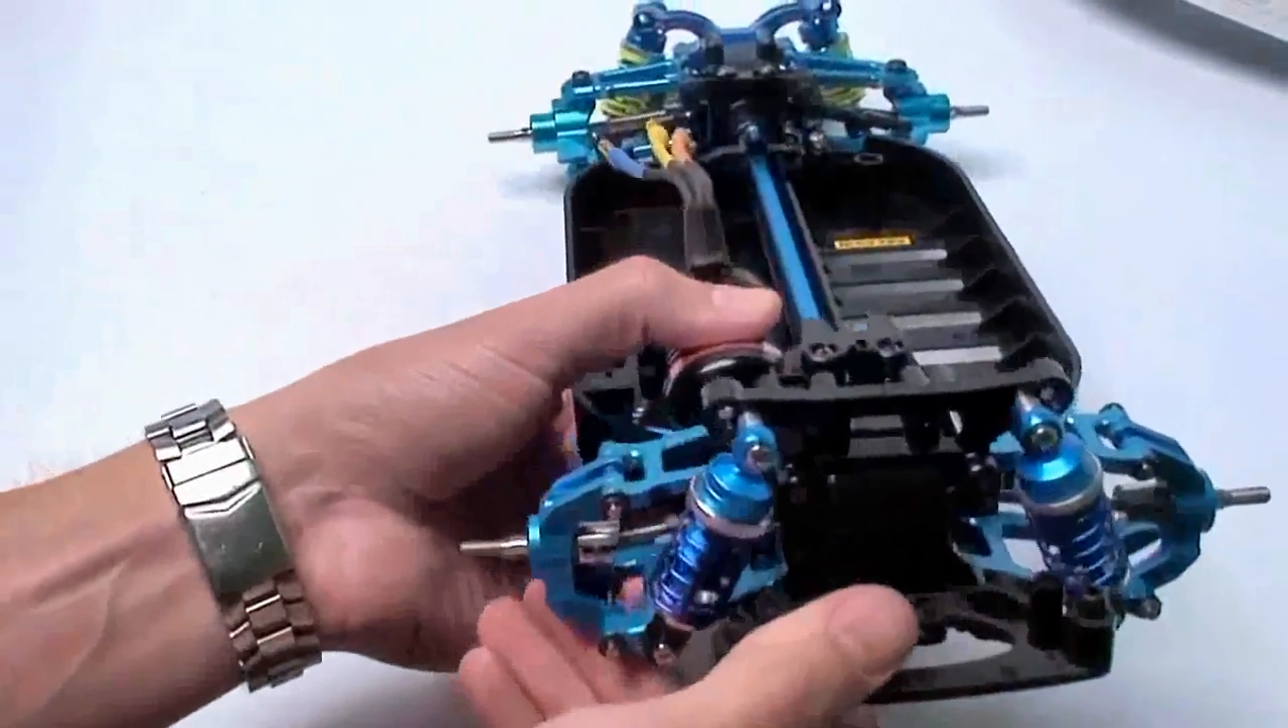All right so the shocks and the dampers are now installed.